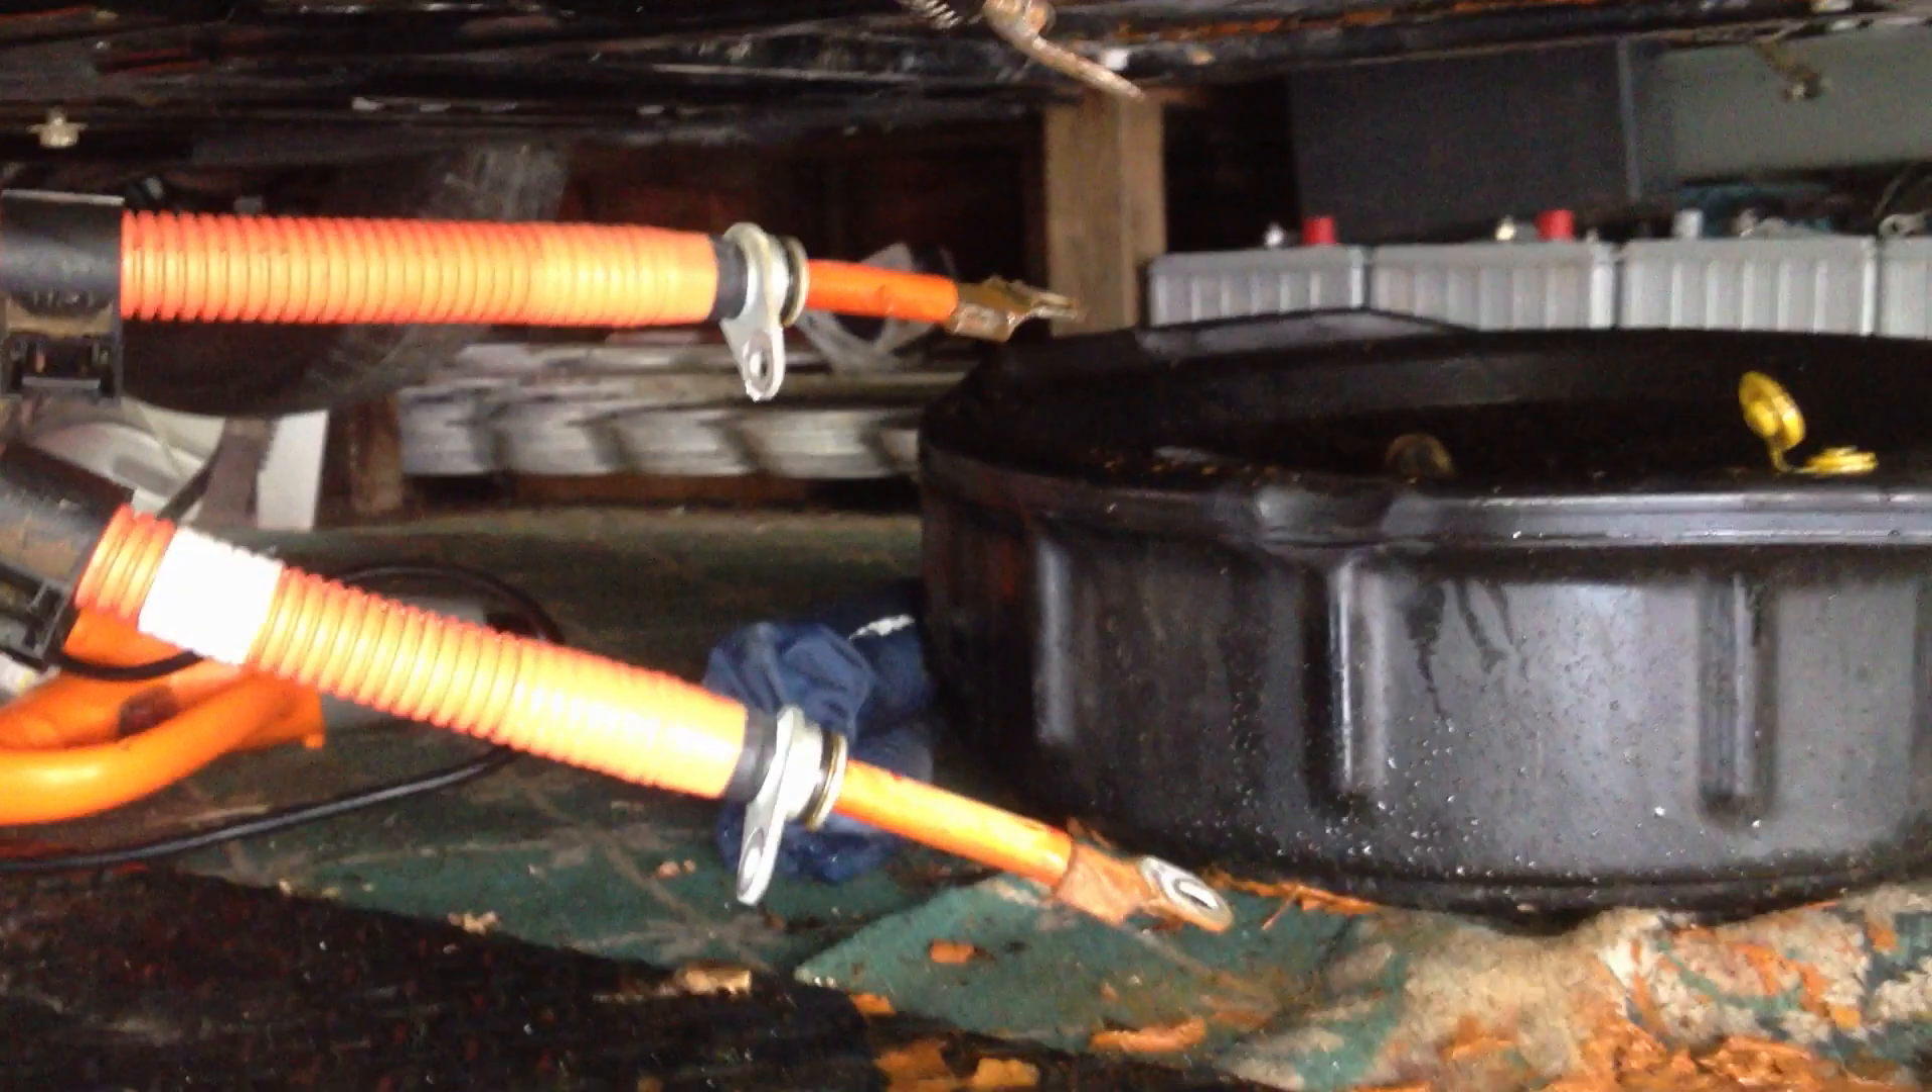We've removed the two battery cables from this side of the car.